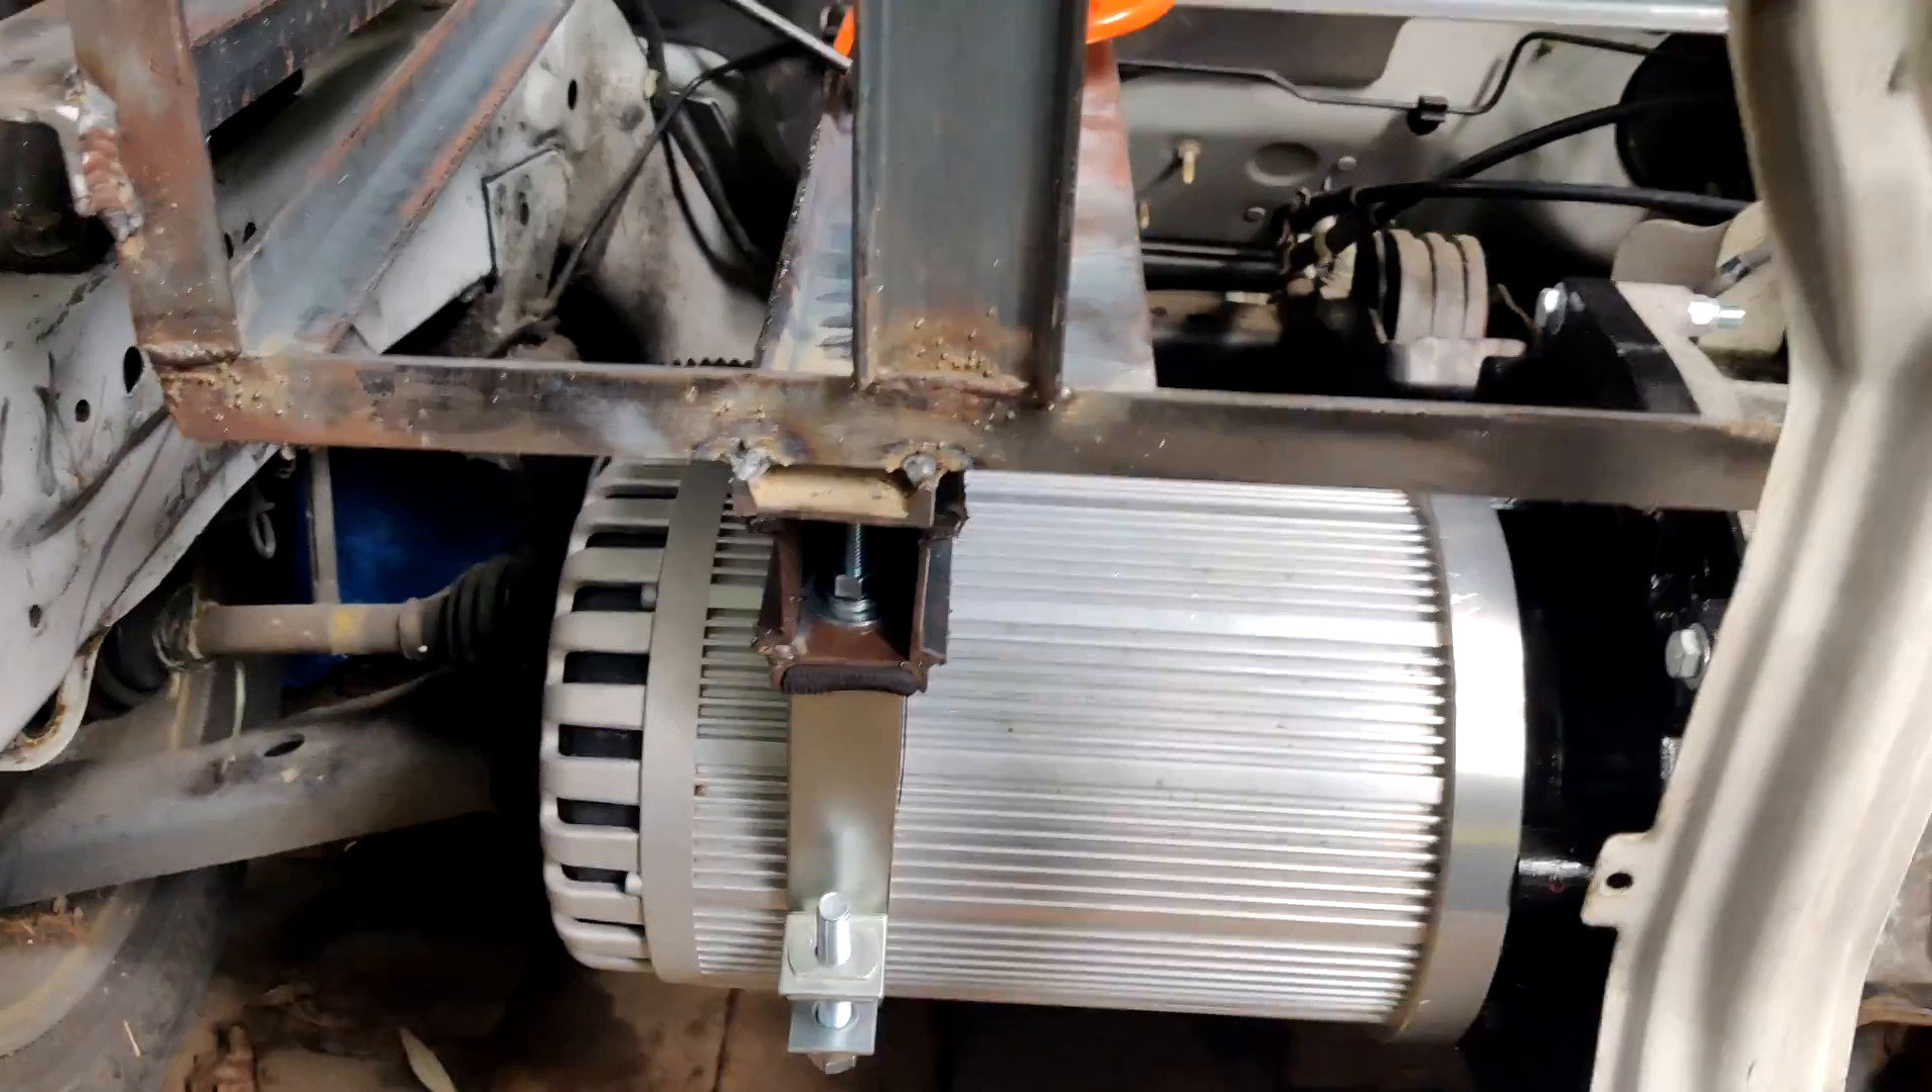So I got the bracket test fitted and it's fitting pretty good.